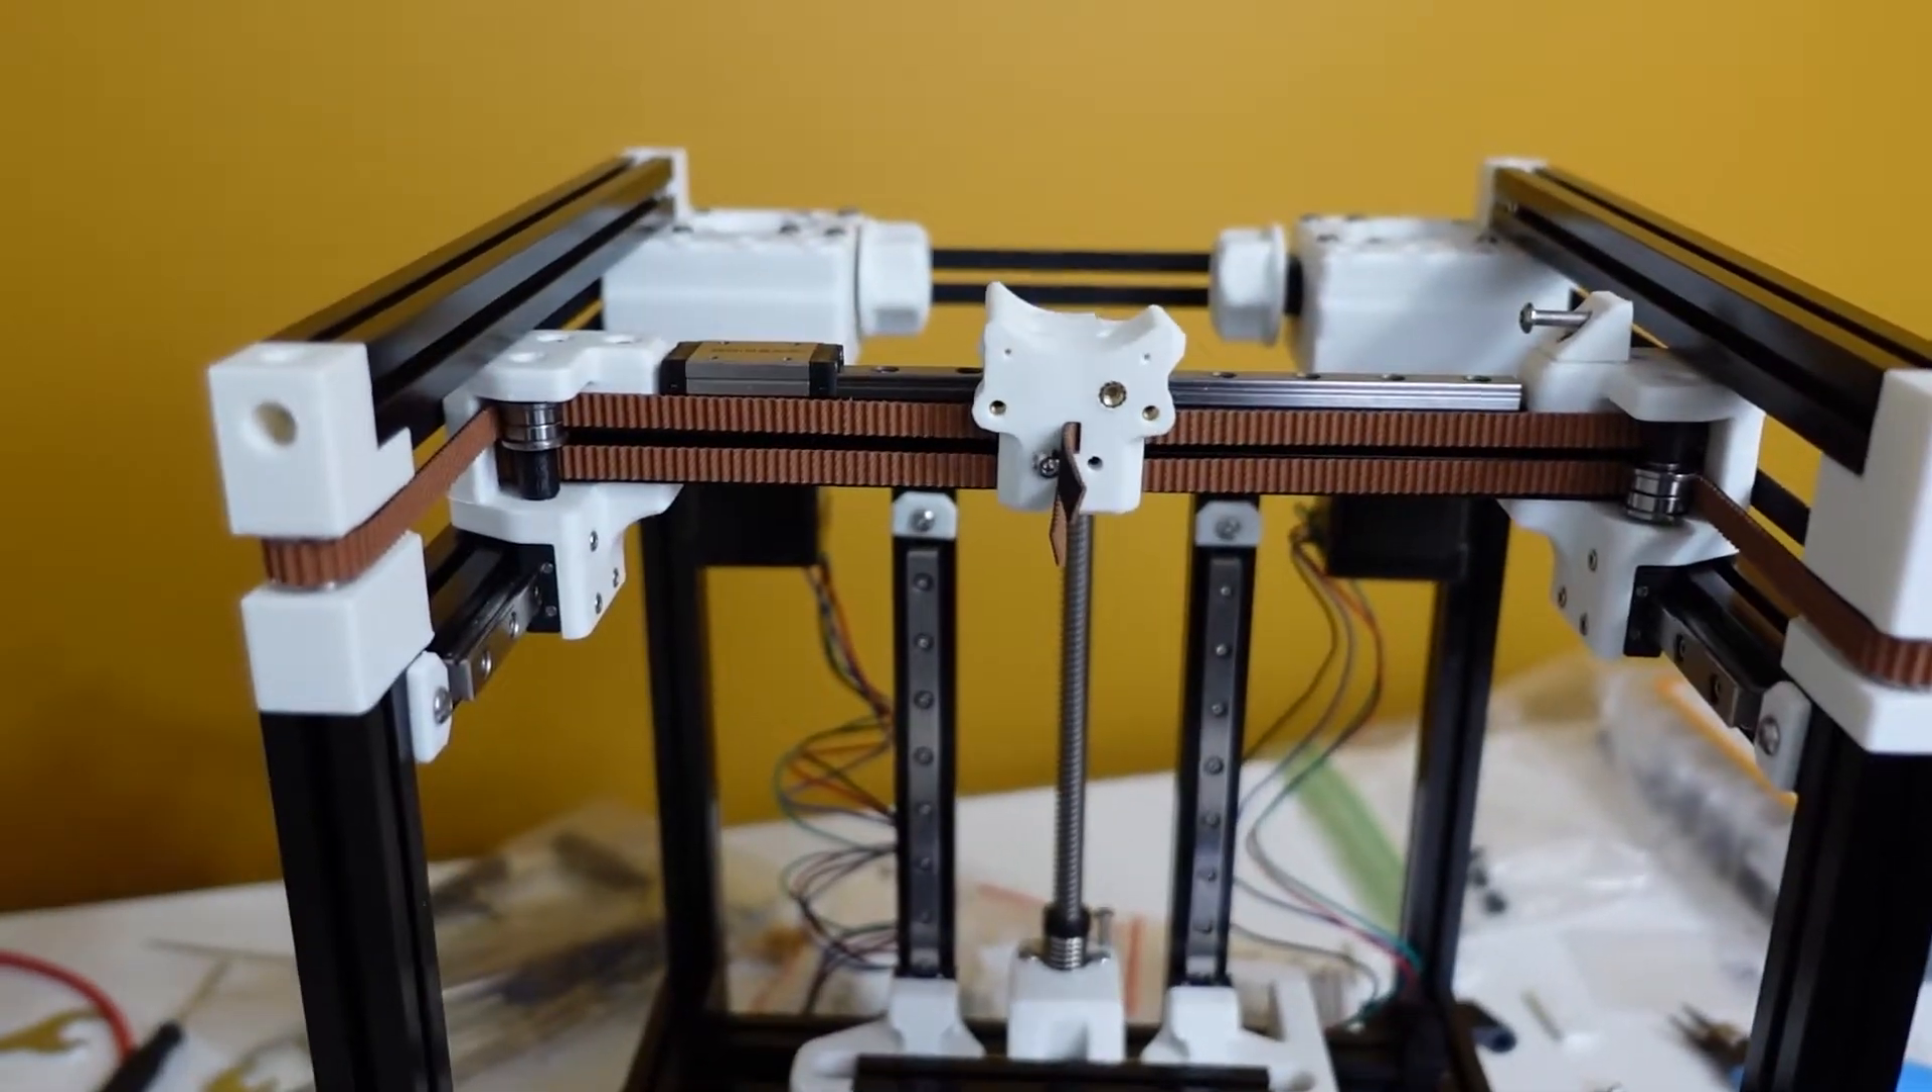Okay so we now have the printer belted up correctly and sorry for the hideous noise.